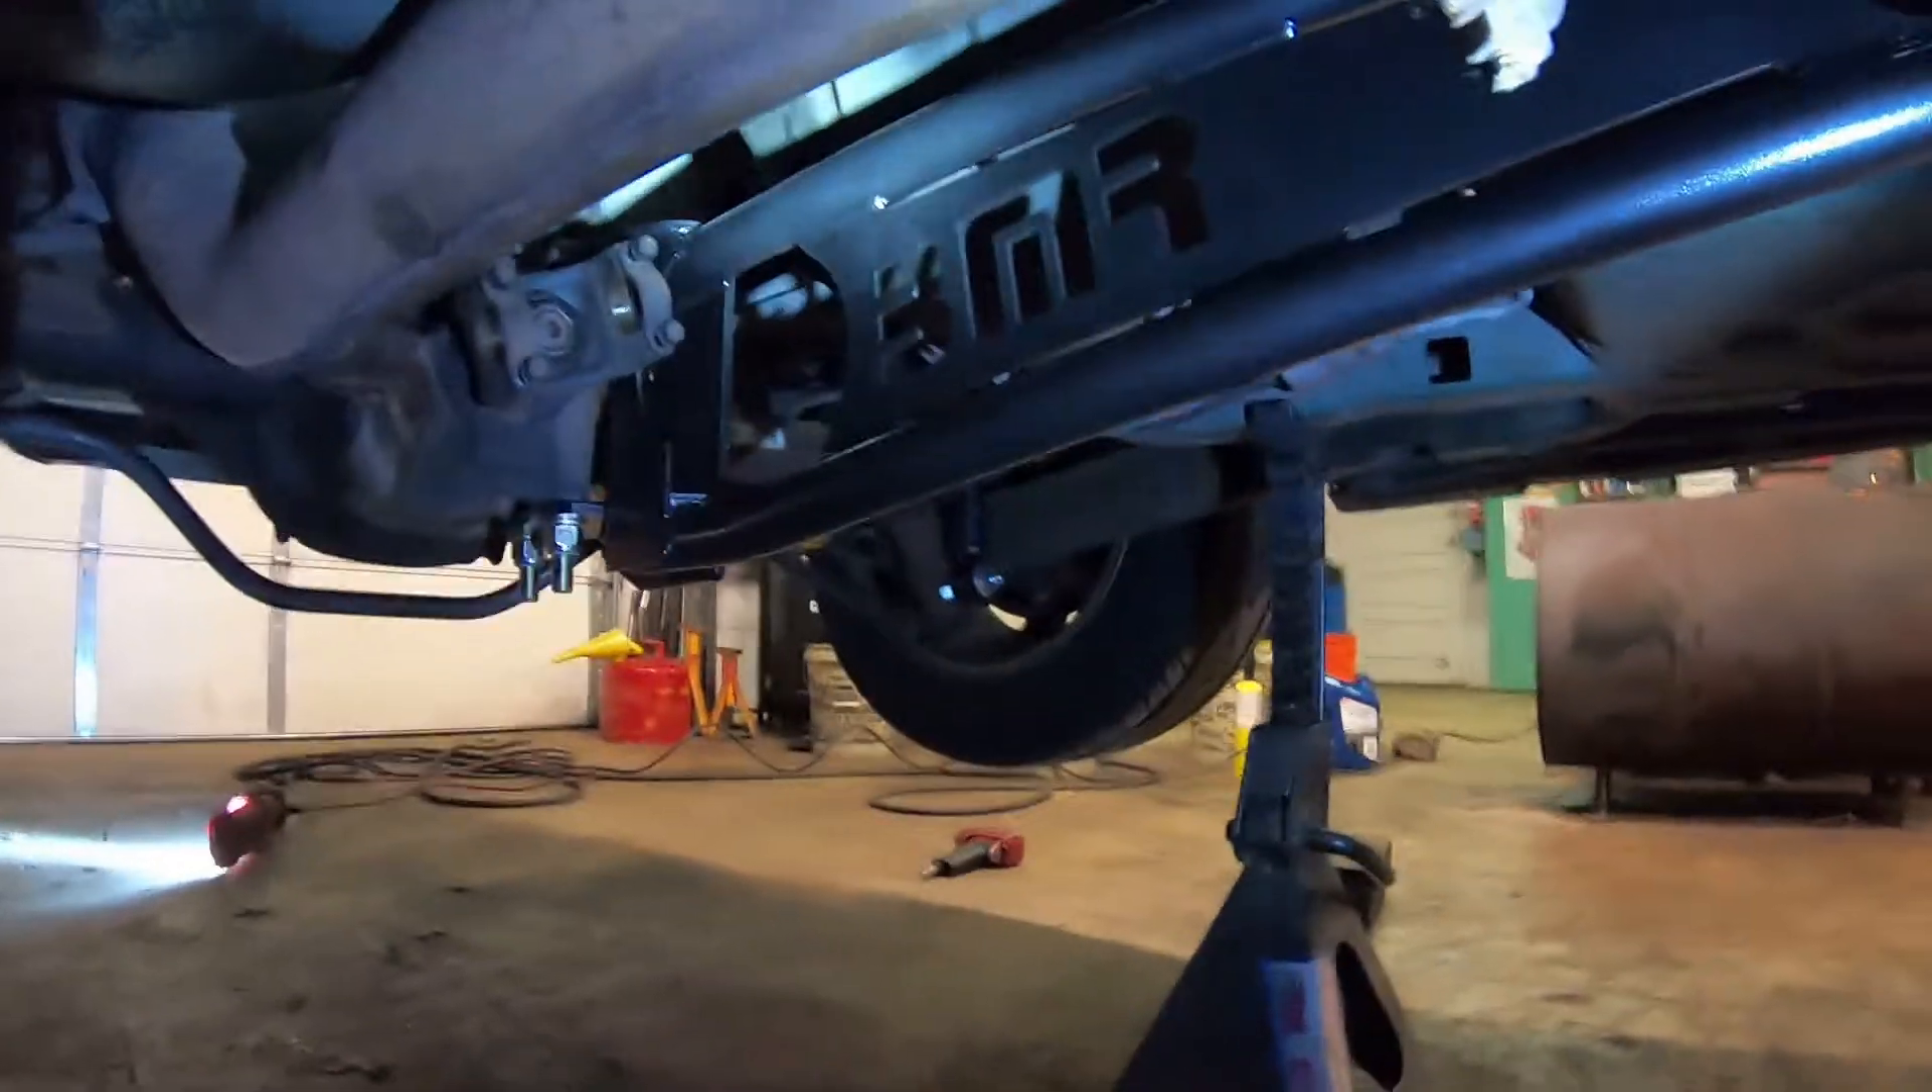I went ahead and got the new torque arm installed.